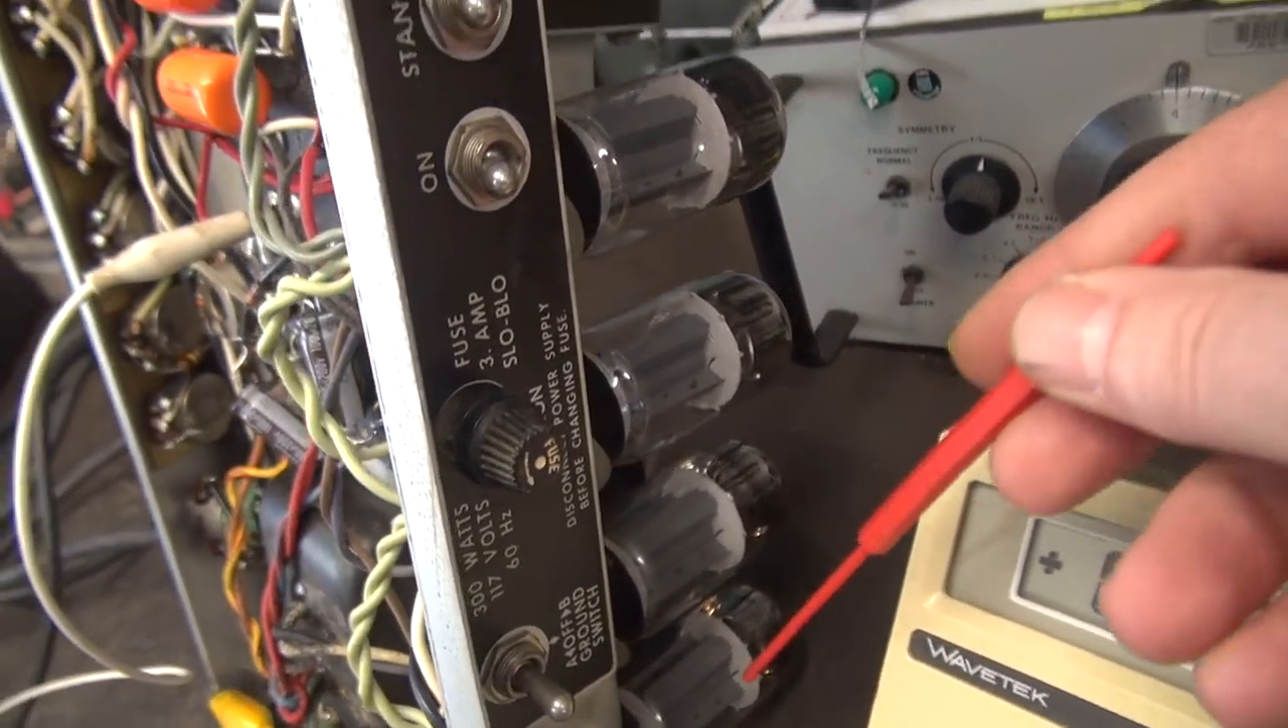So I've got four output tubes installed, all right?